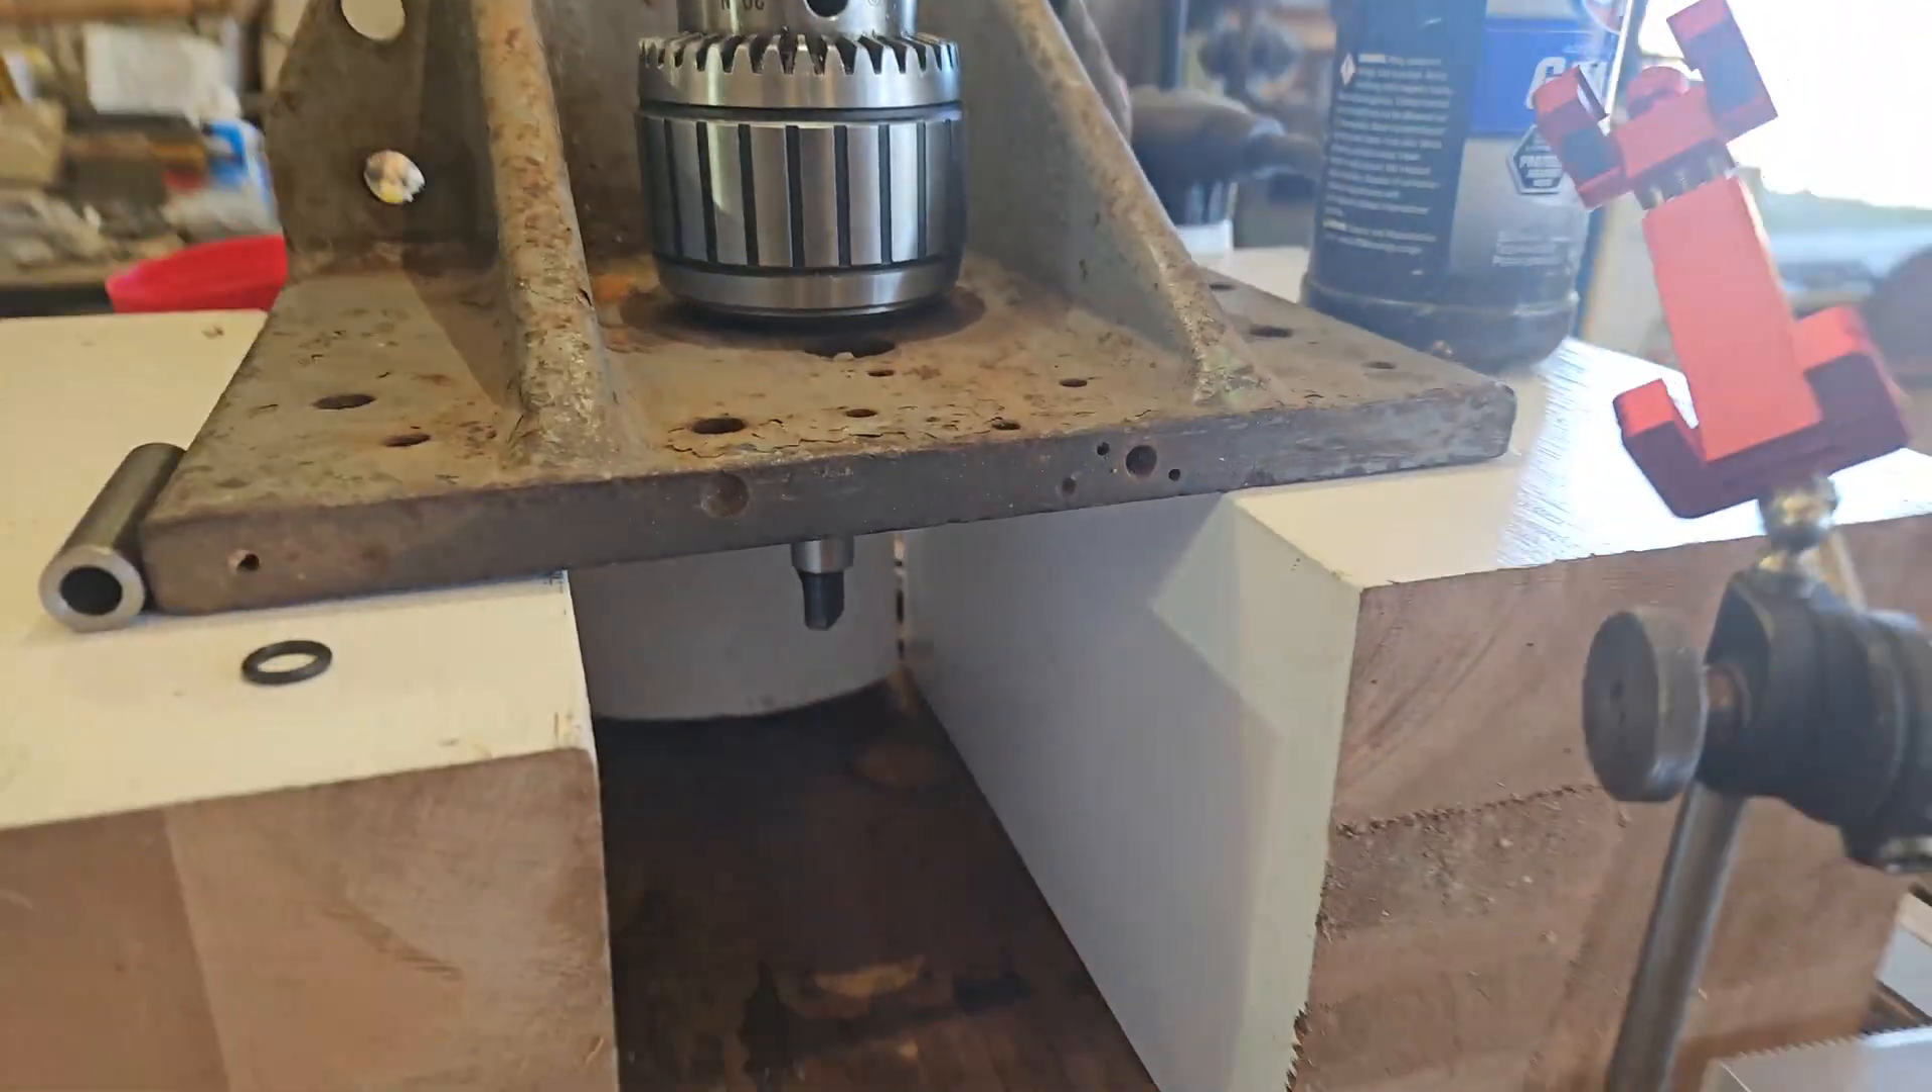I think I have a pretty decent setup here with a right angle plate that has a nice hole in it, big enough to support the chuck, yet let the arbor drop through.